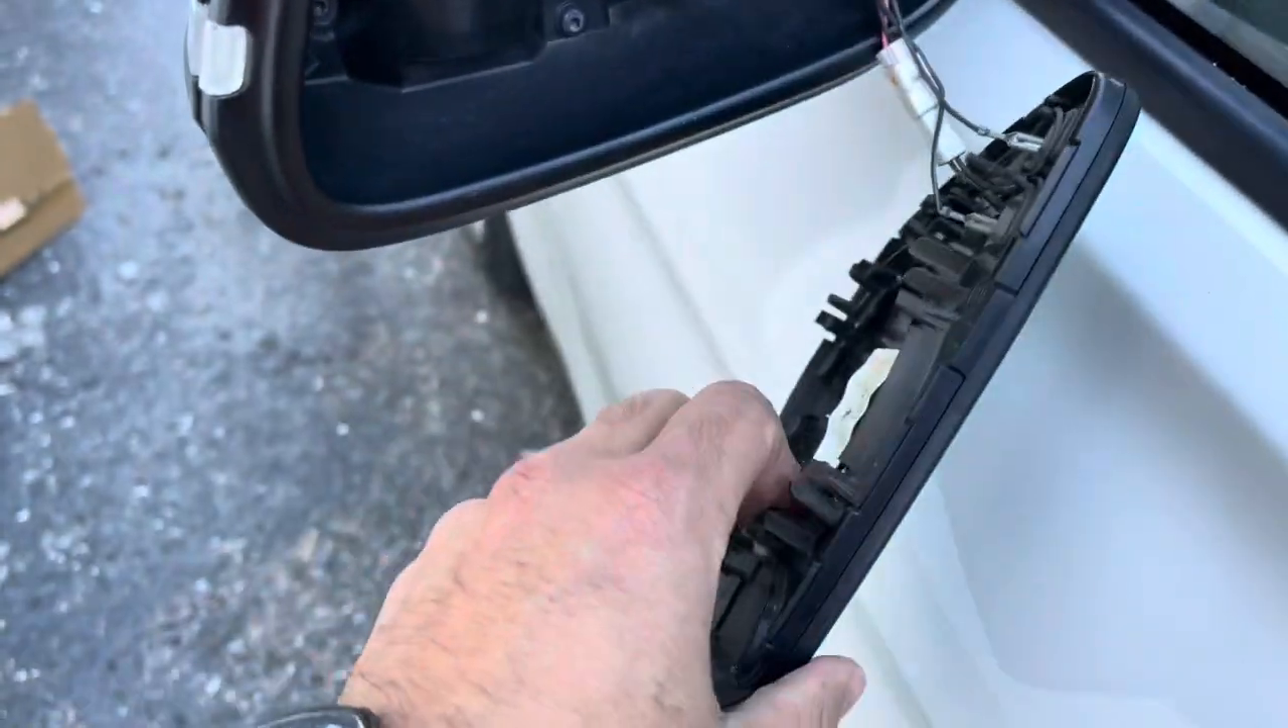So as you can see we got the mirror removed.